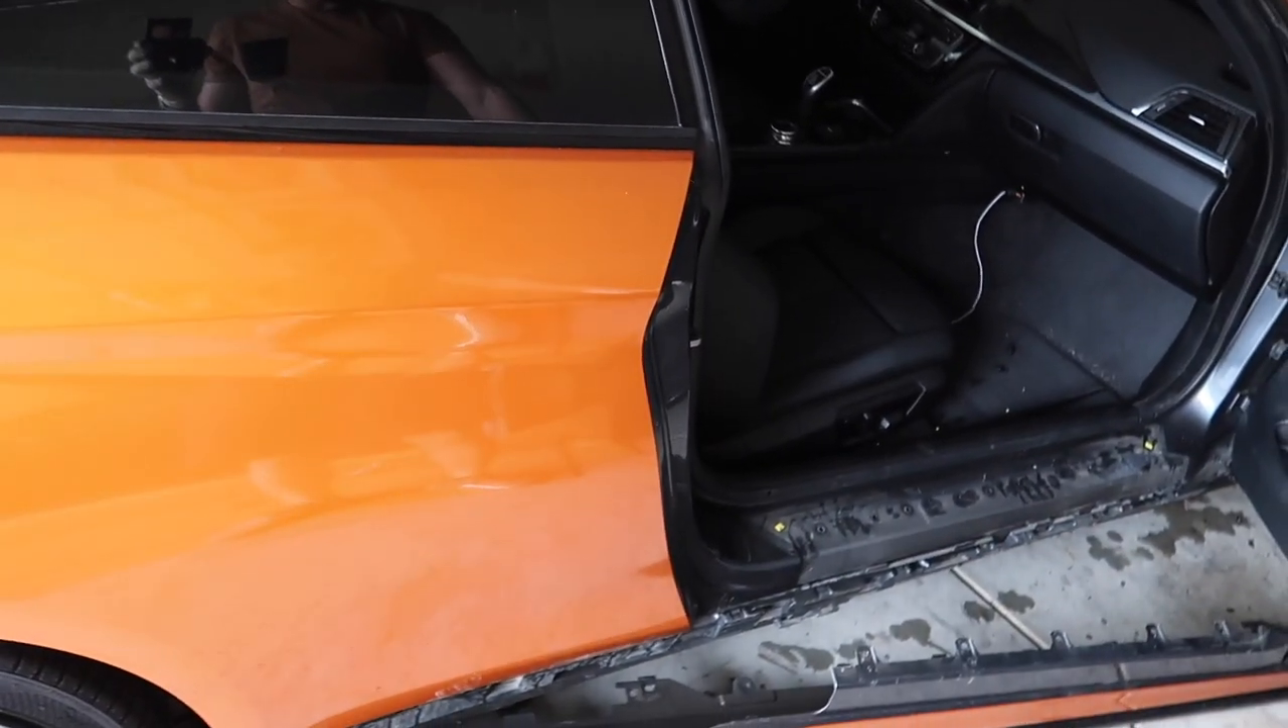As you guys can see the side skirt is off.